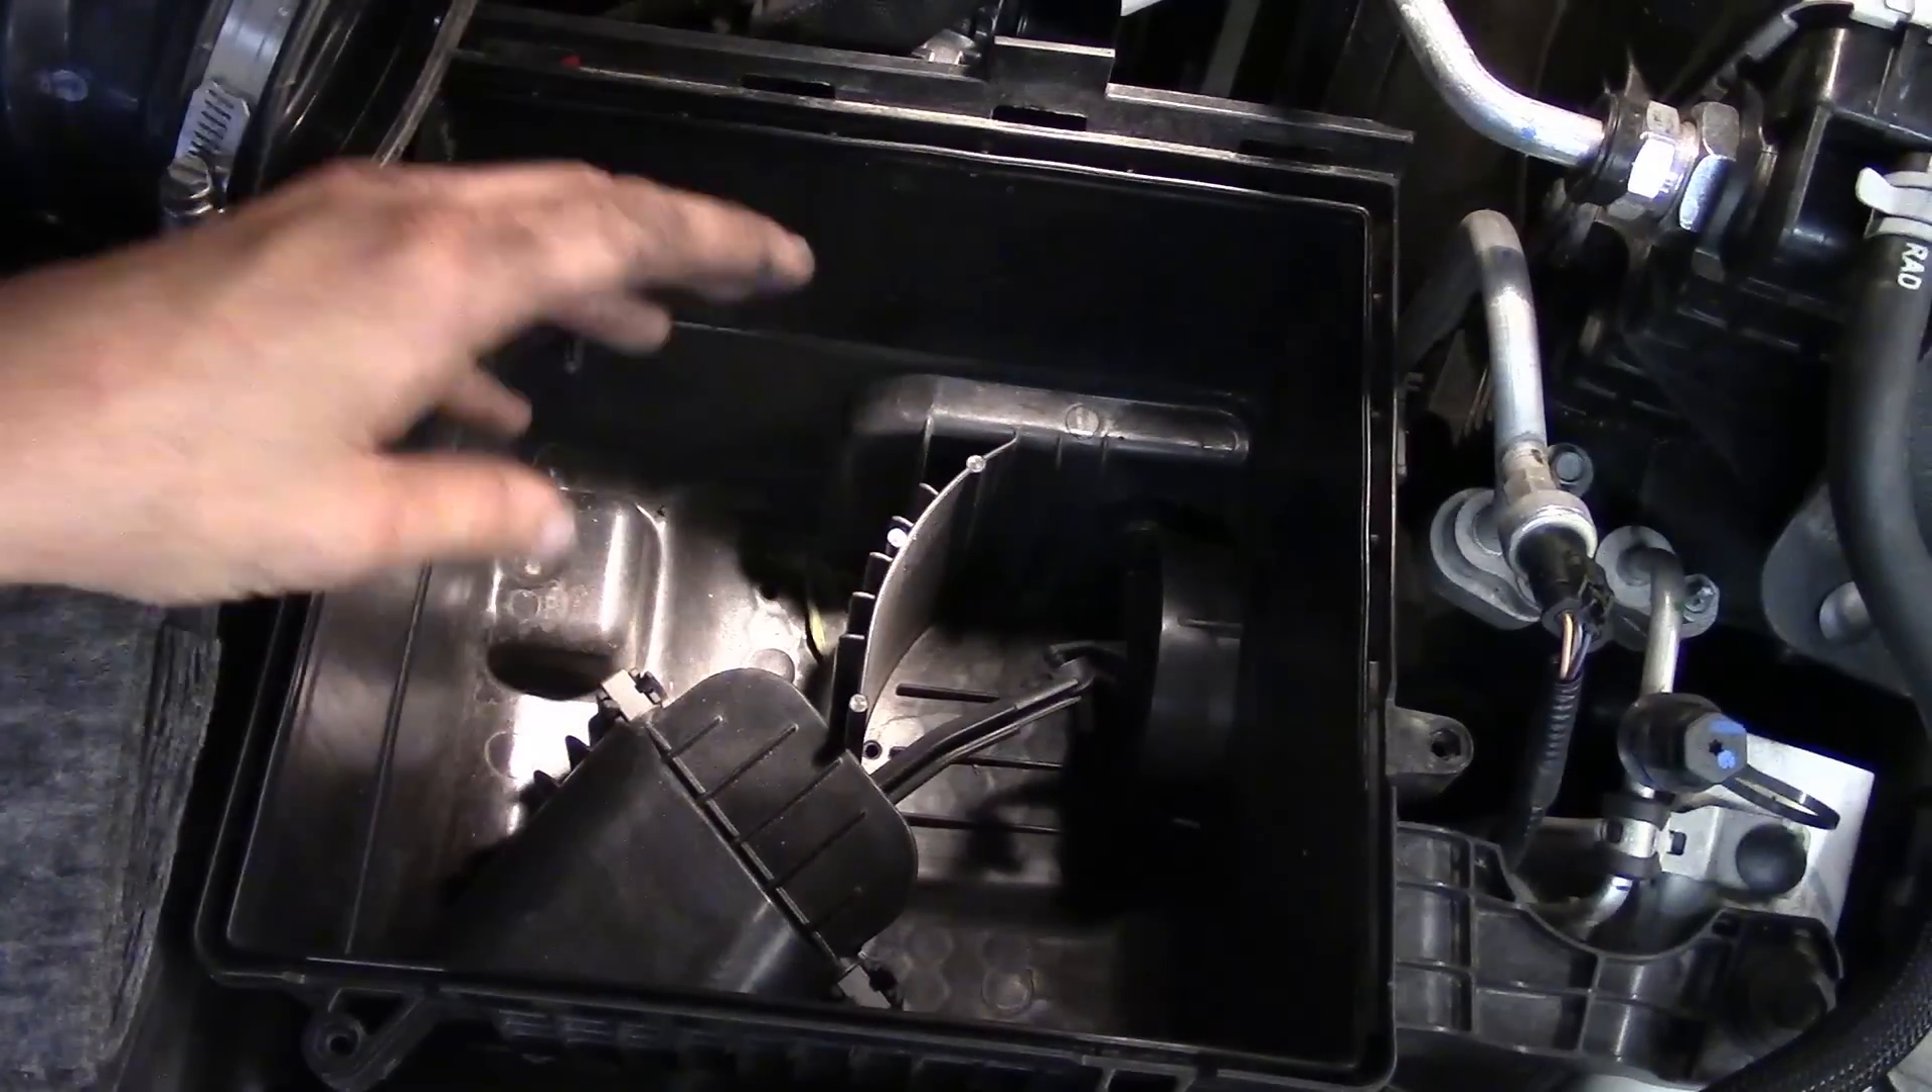So now we've got the air filter out of the way, we can look down inside the box.